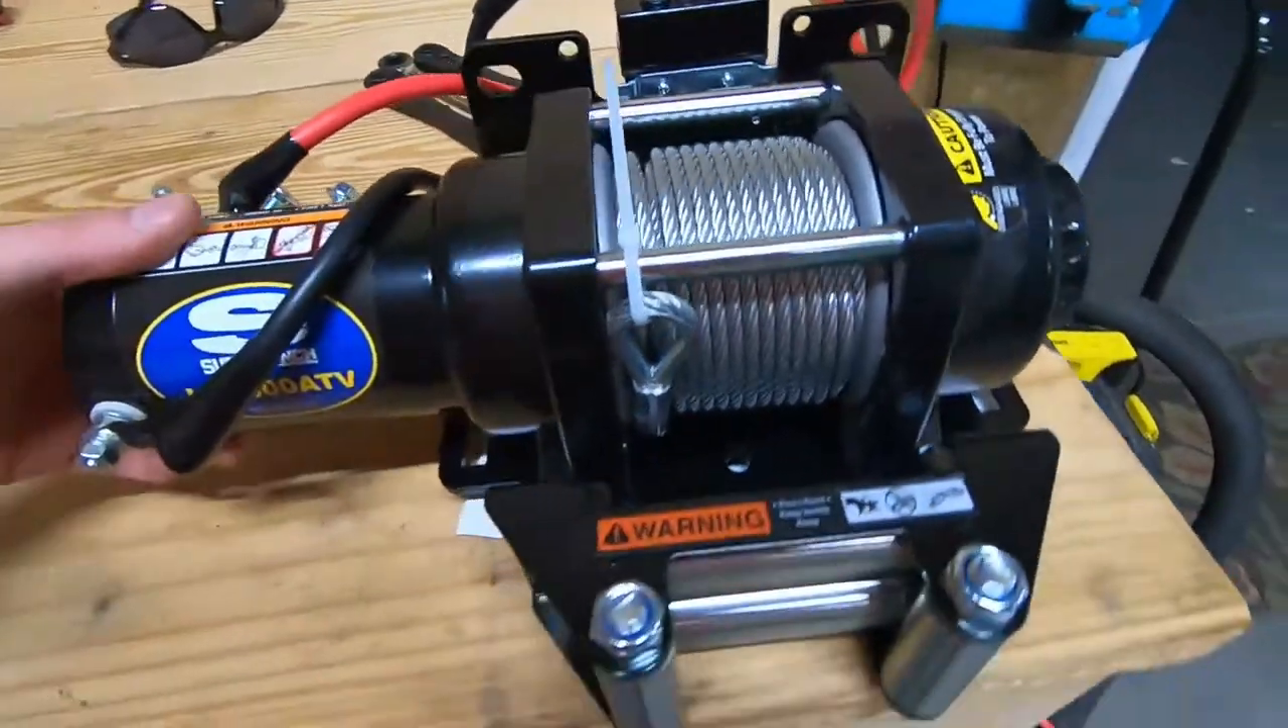So went ahead and got everything mounted up here on the KFI winch plate.